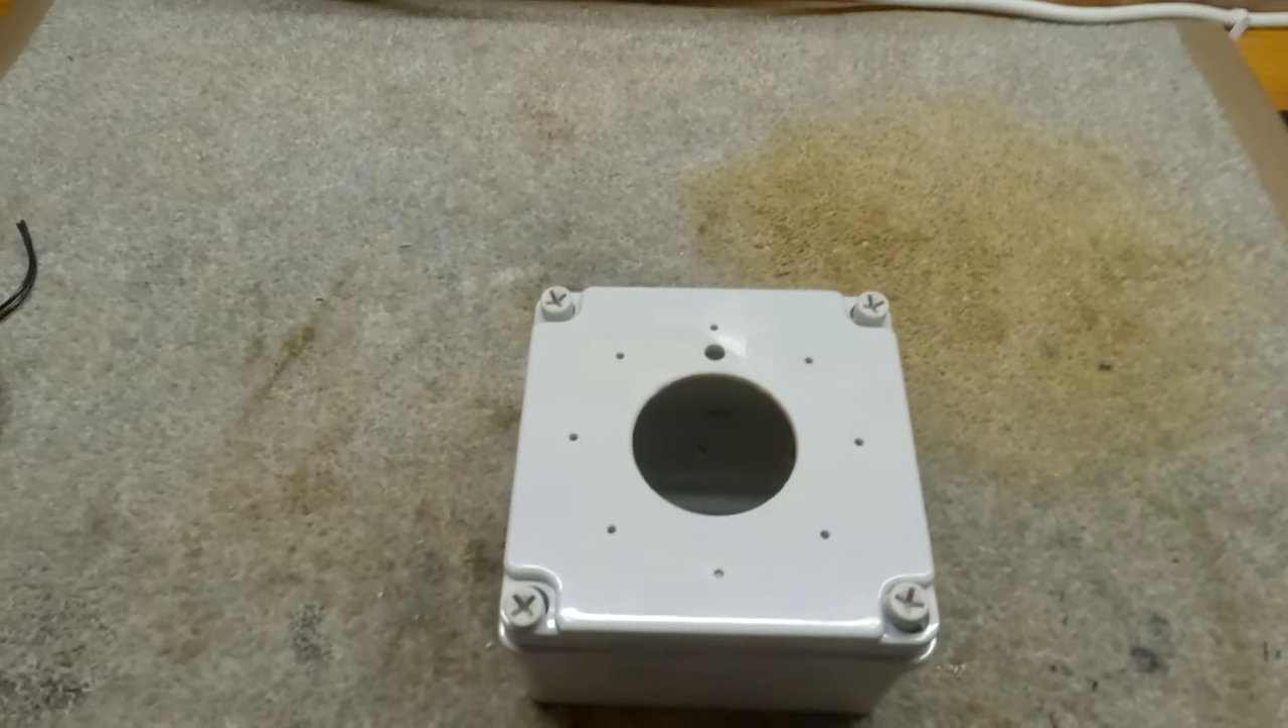Okay so the holes are drilled the tape's been removed from the box.